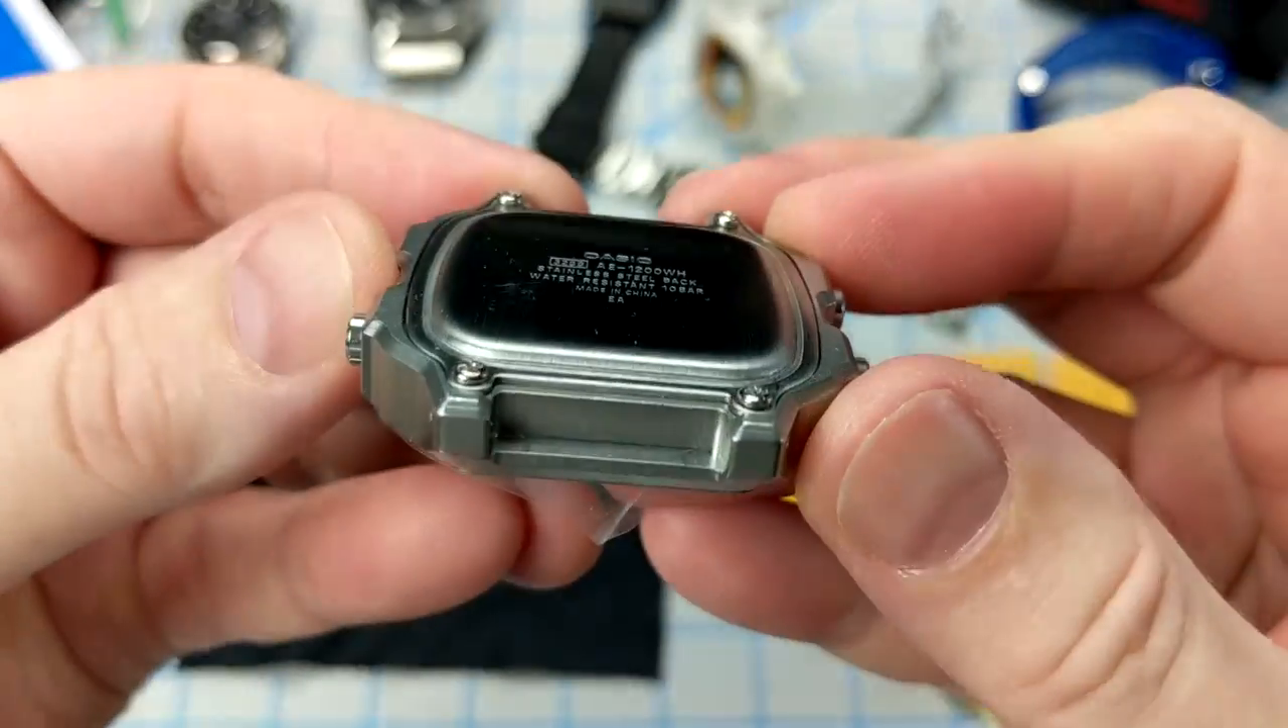I got the last screw in place.